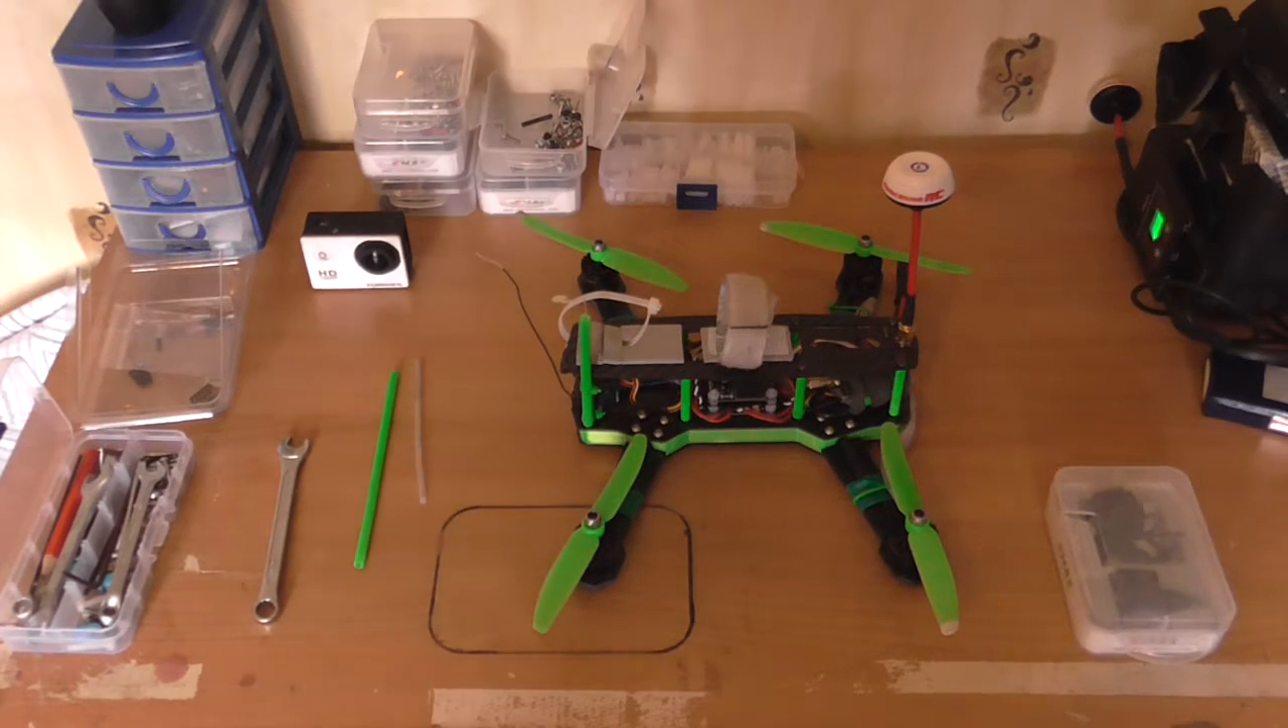So the frame's all together now.